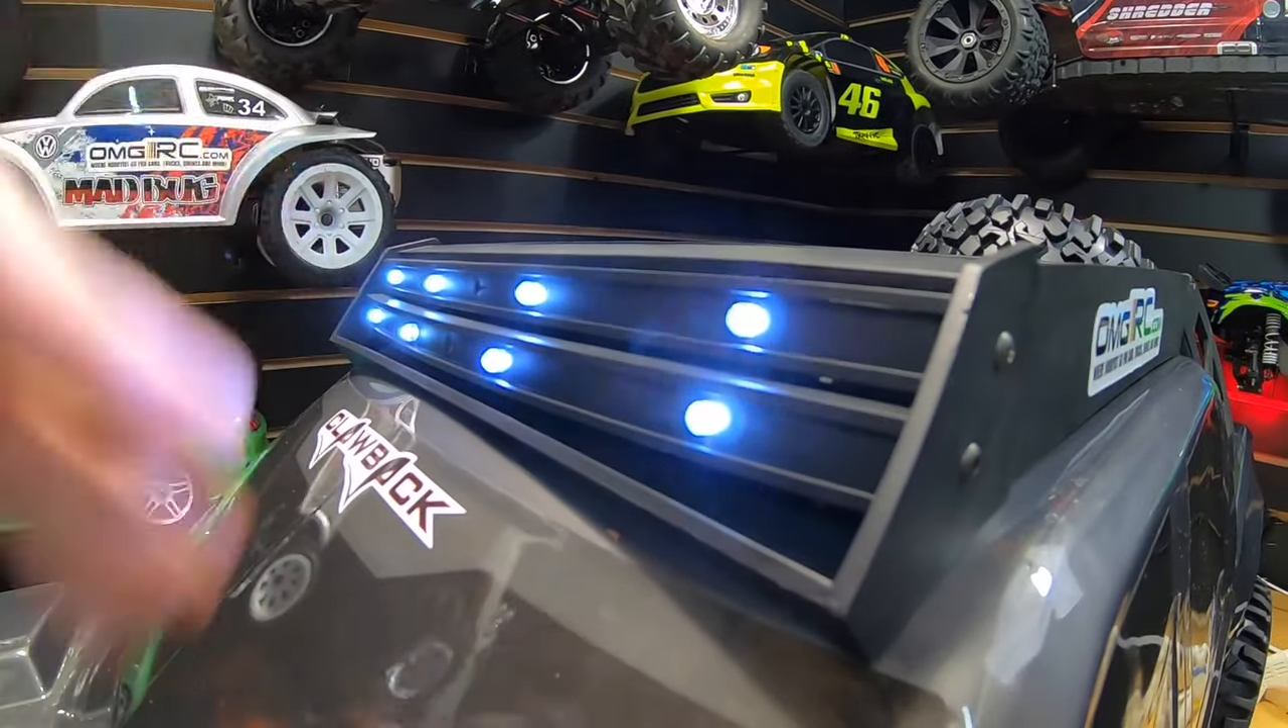So I got the LEDs on the top there done.